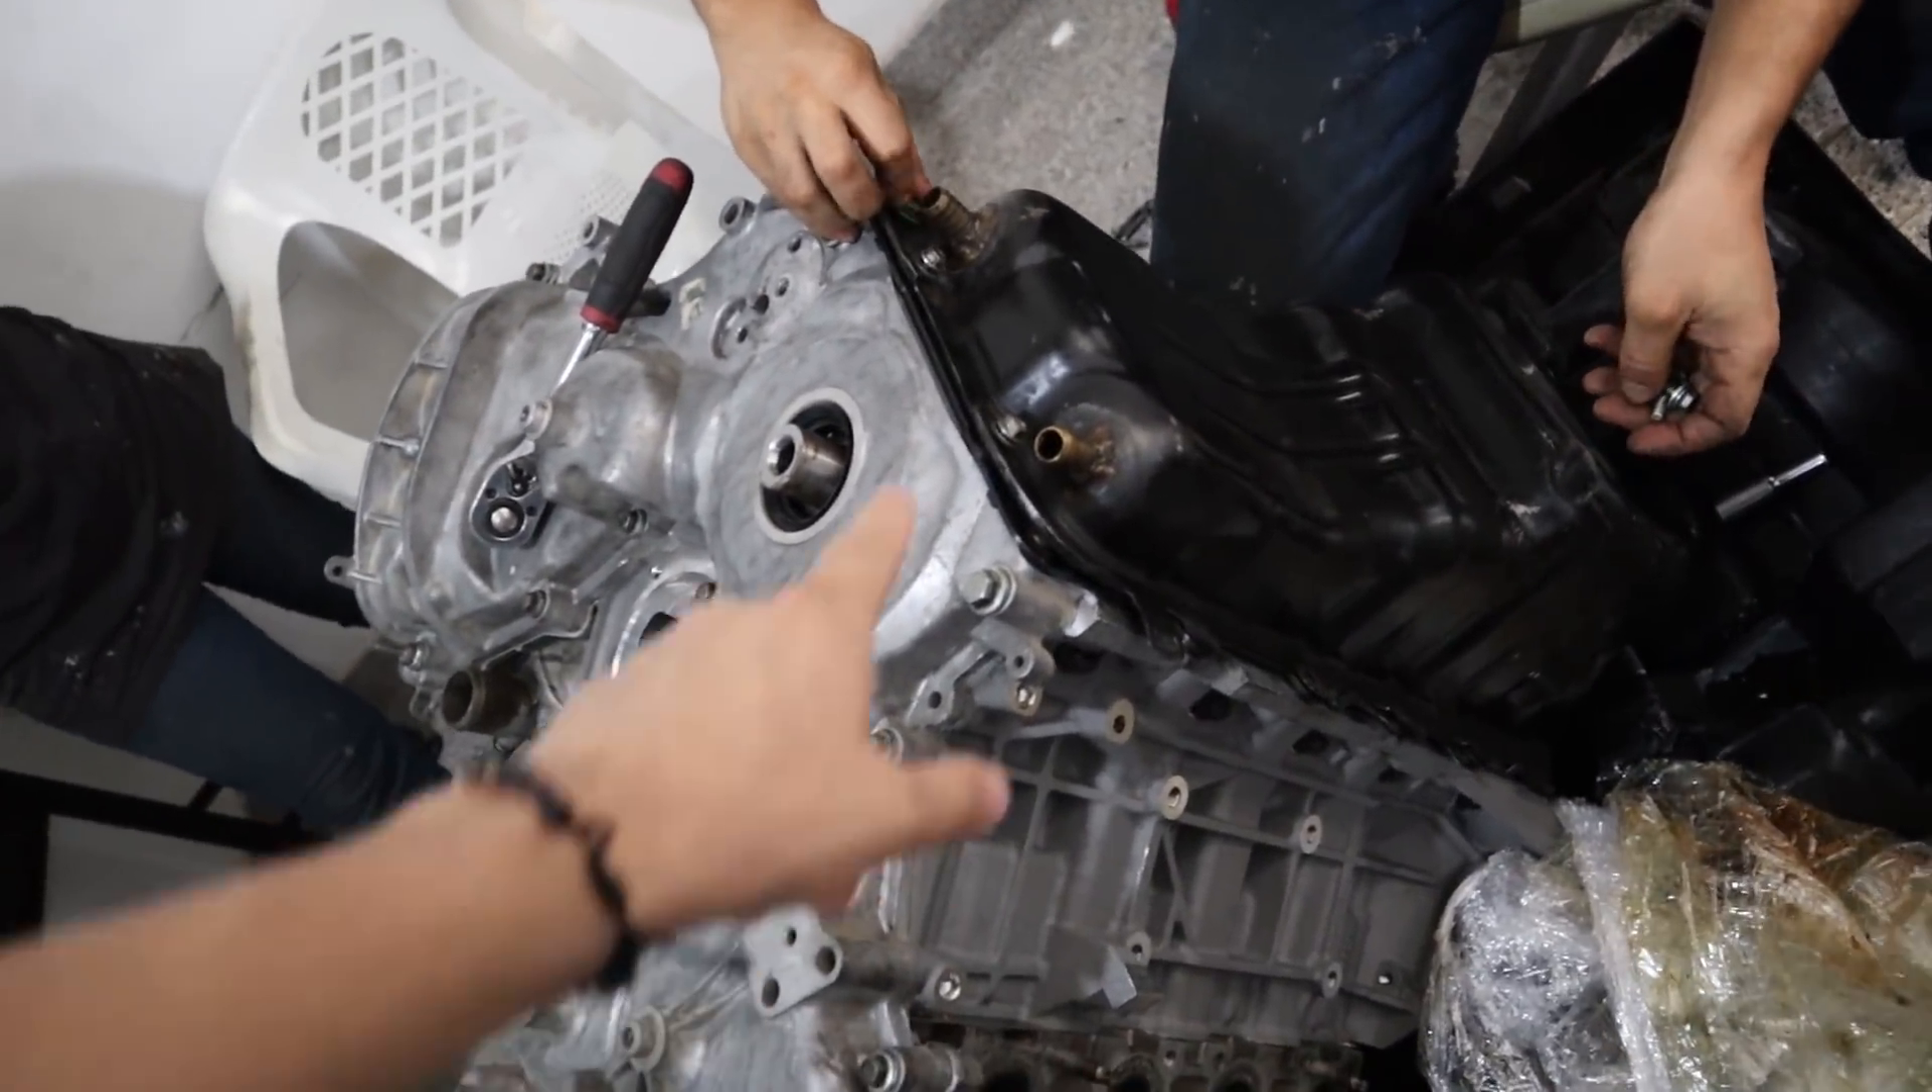Como pueden ver ya tenemos la tapa del tiempo colocada.